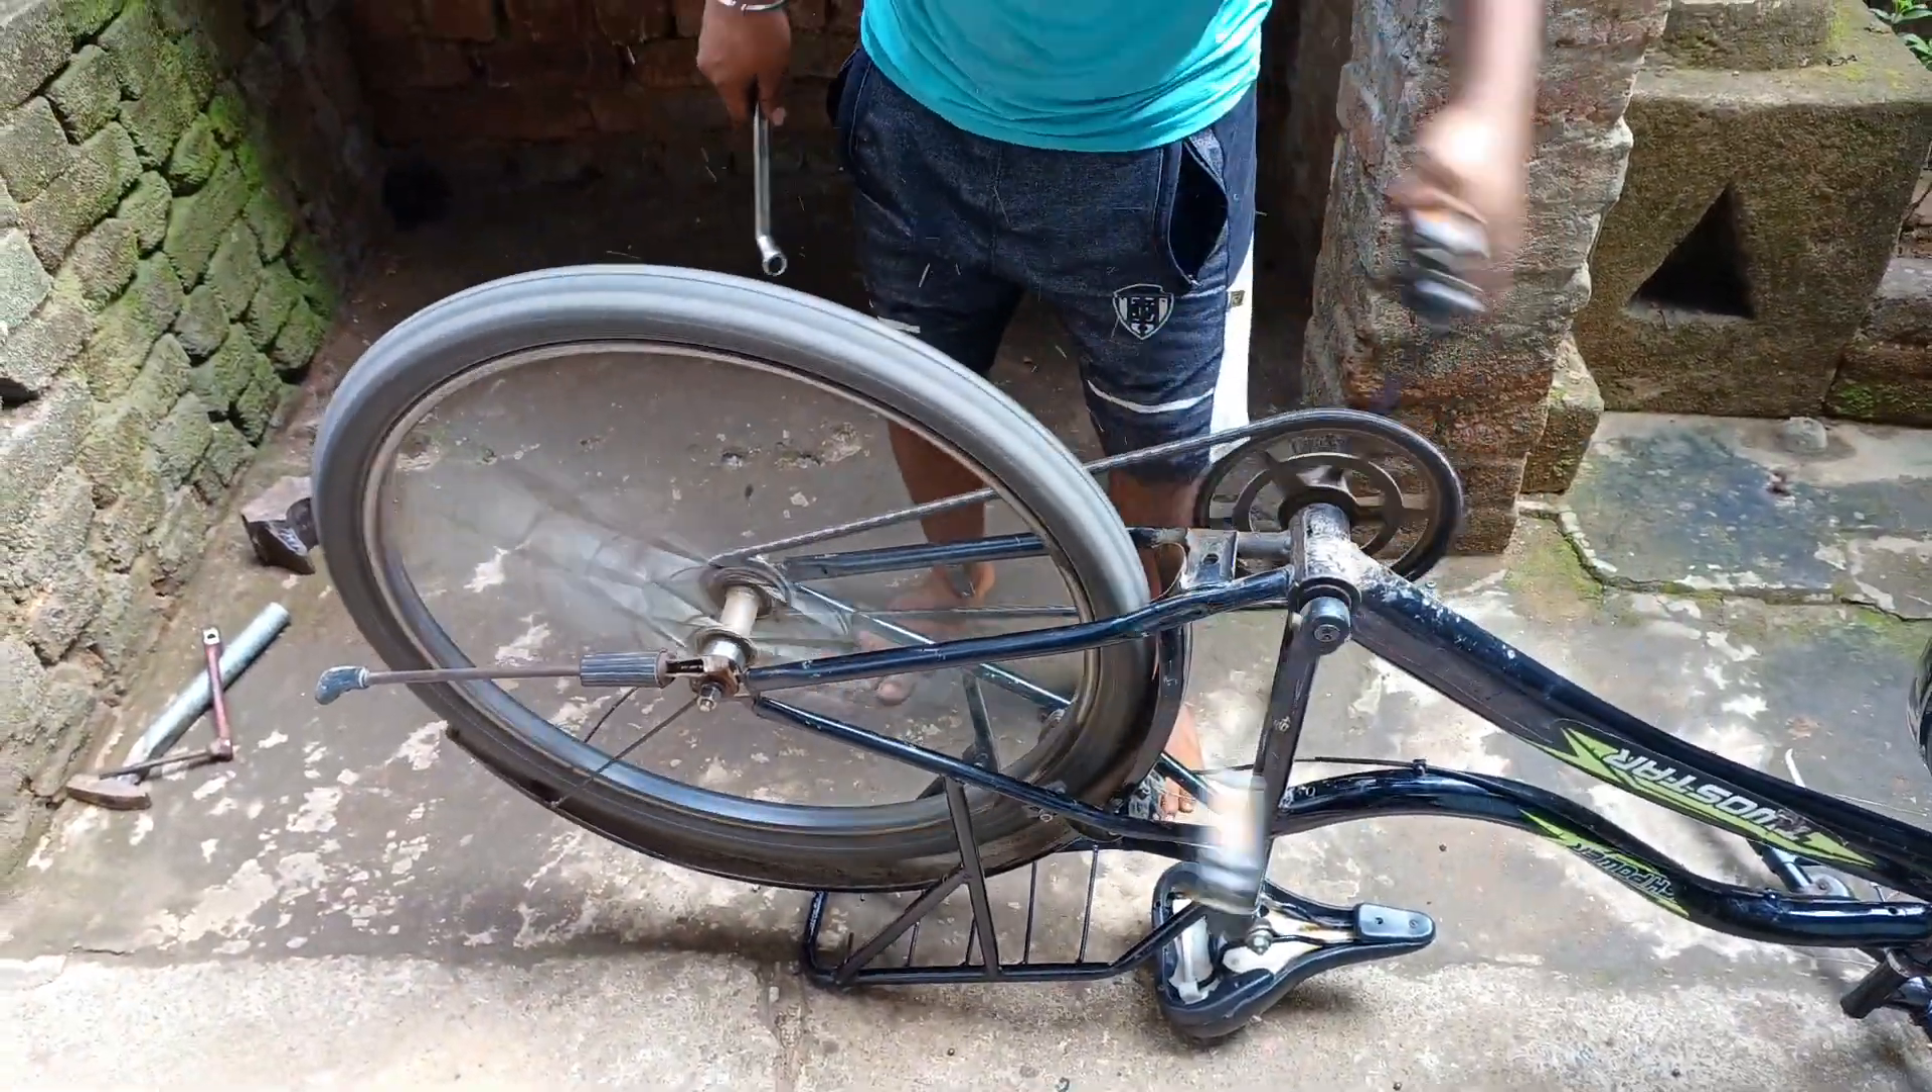देखें चक्का भी हमारा फिट हो गया है।